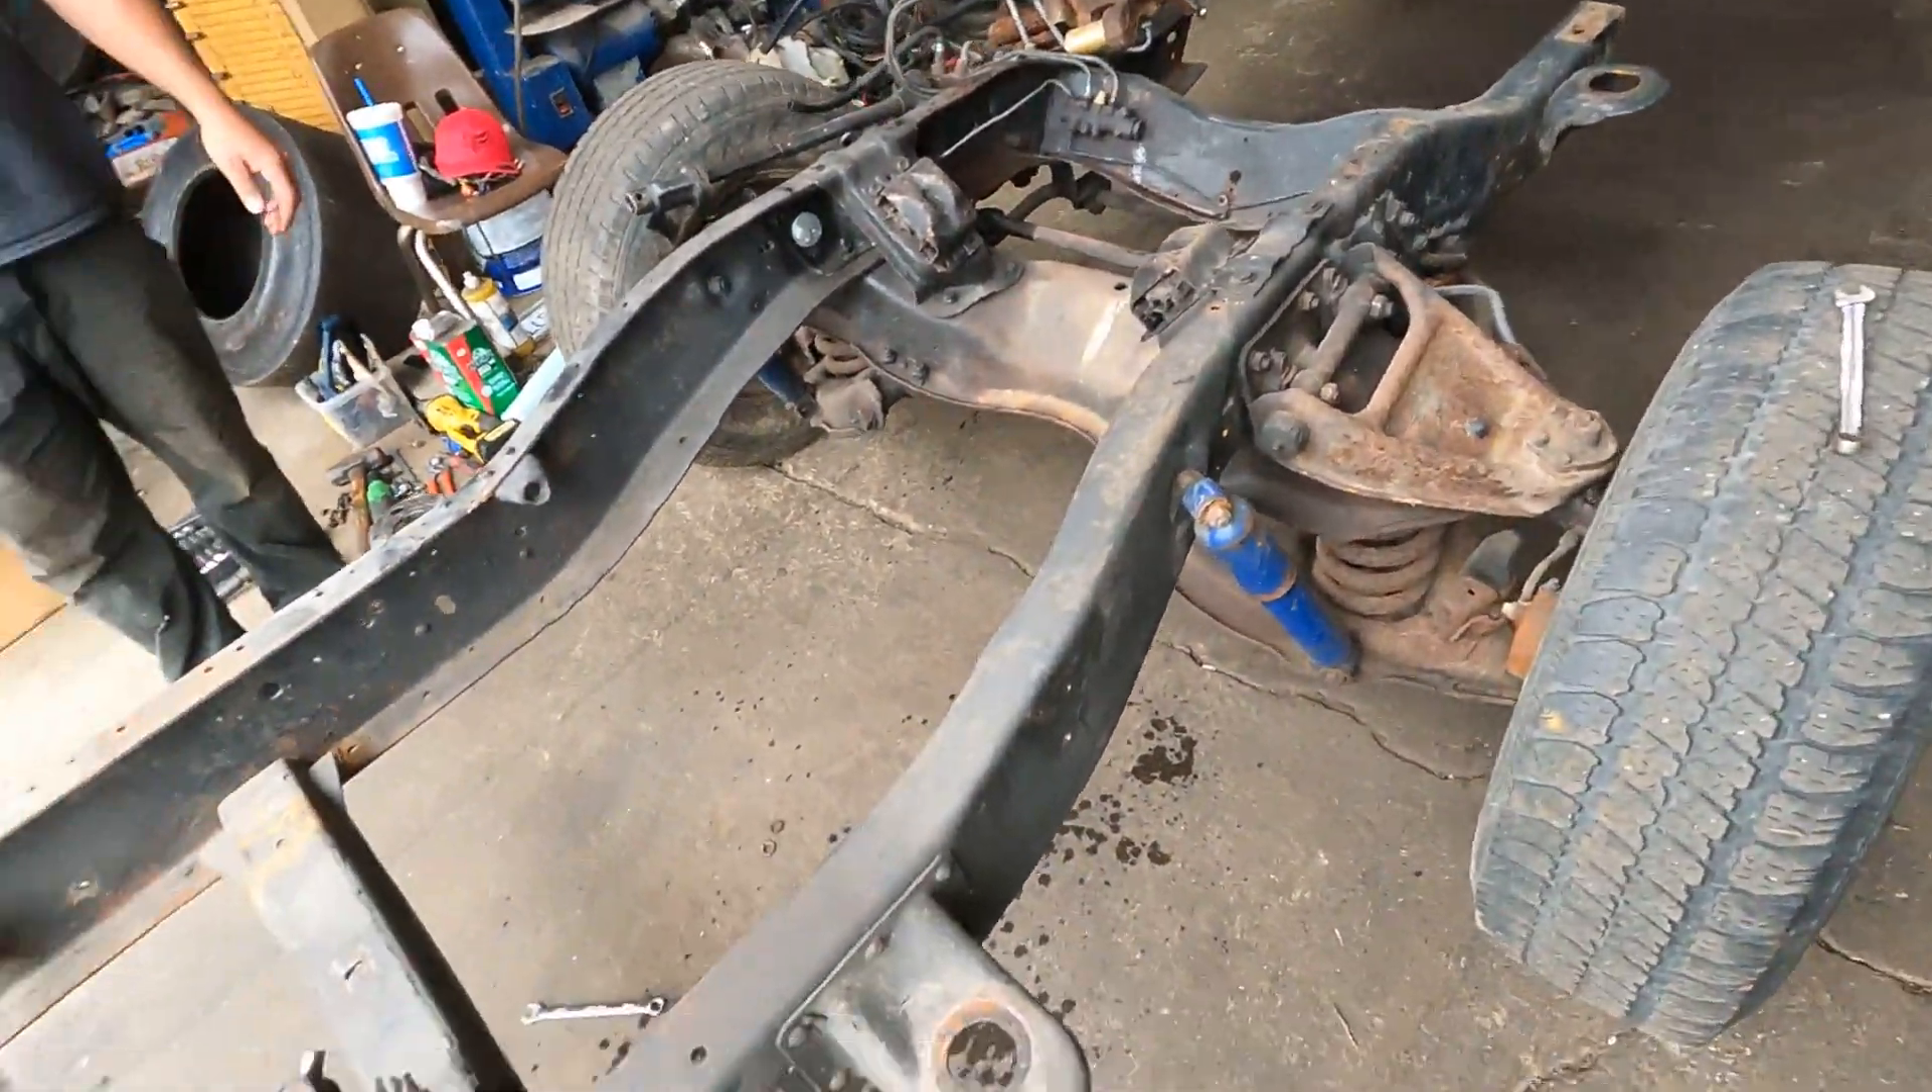Here I got the cab off uh everything's ready to be cut.